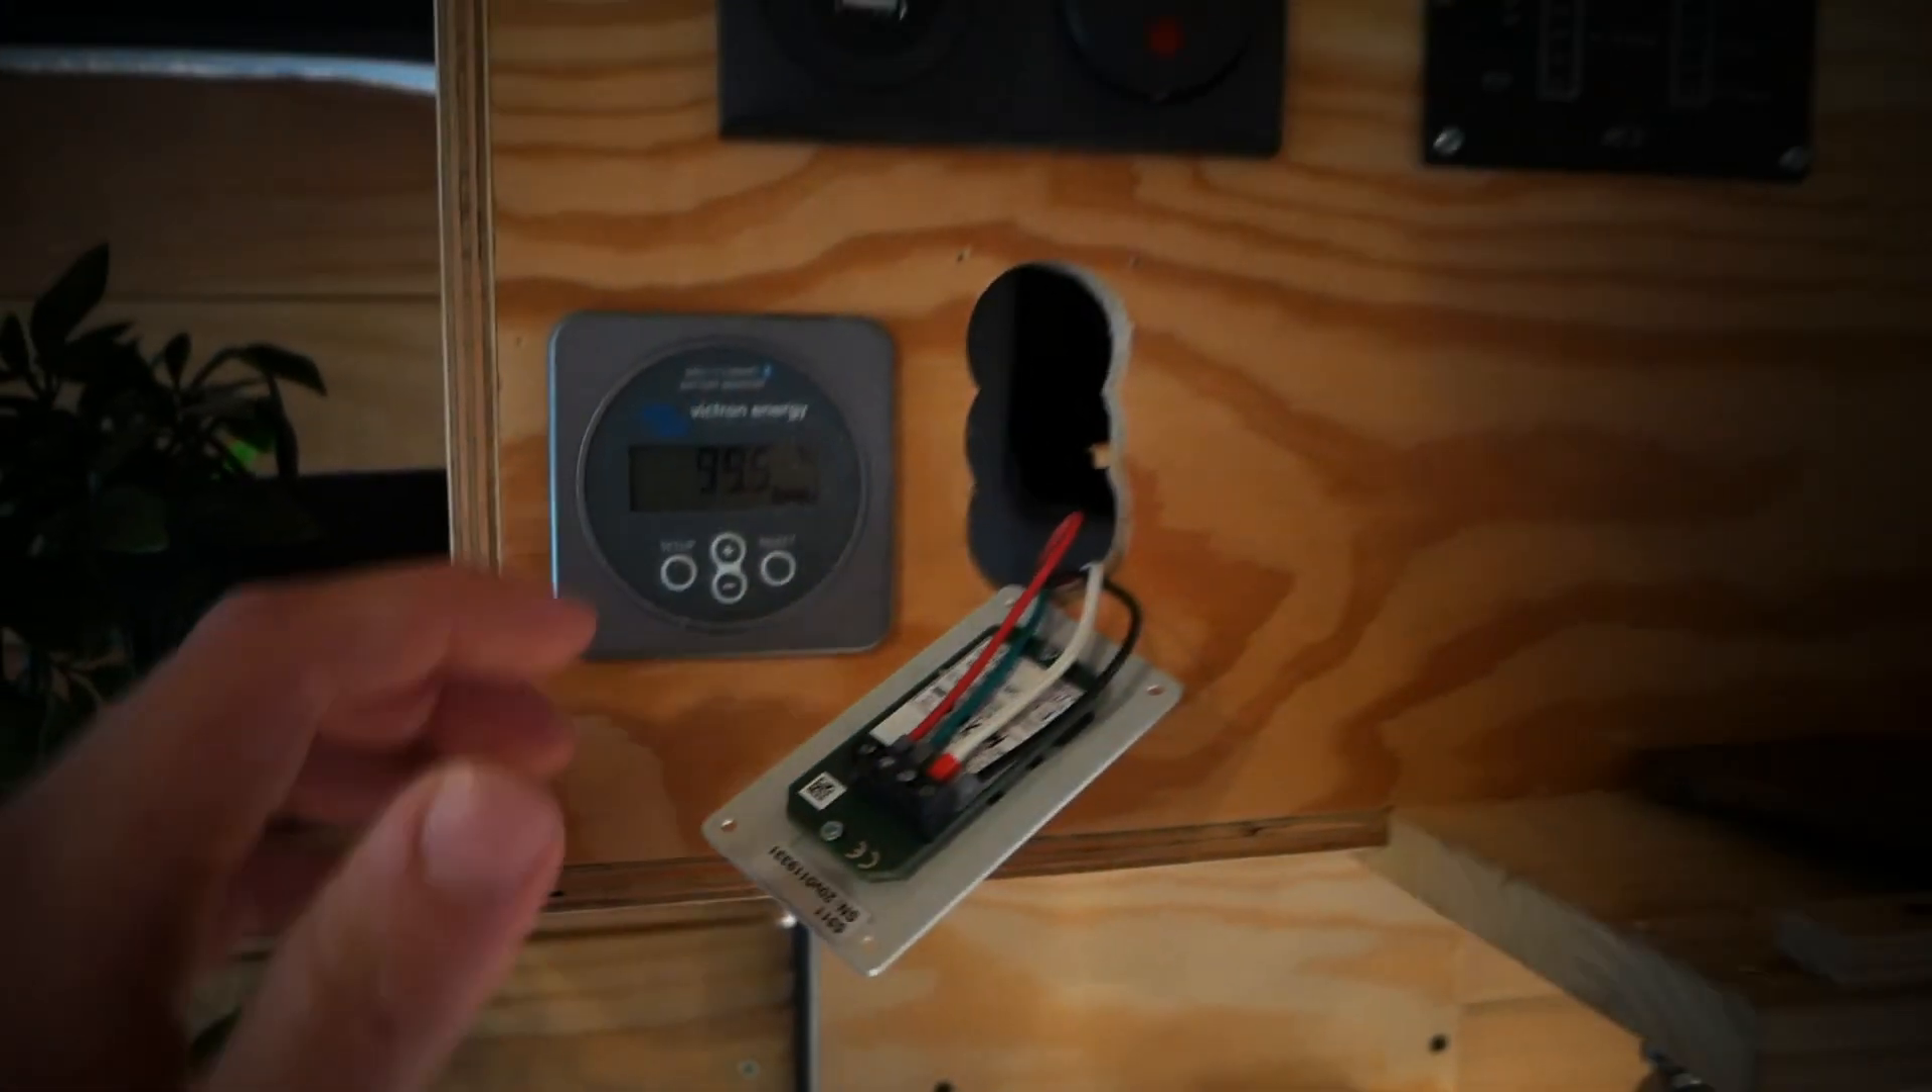Also, die Kabel habe ich jetzt rausgeholt und habe sie auch gleich angeschlossen.